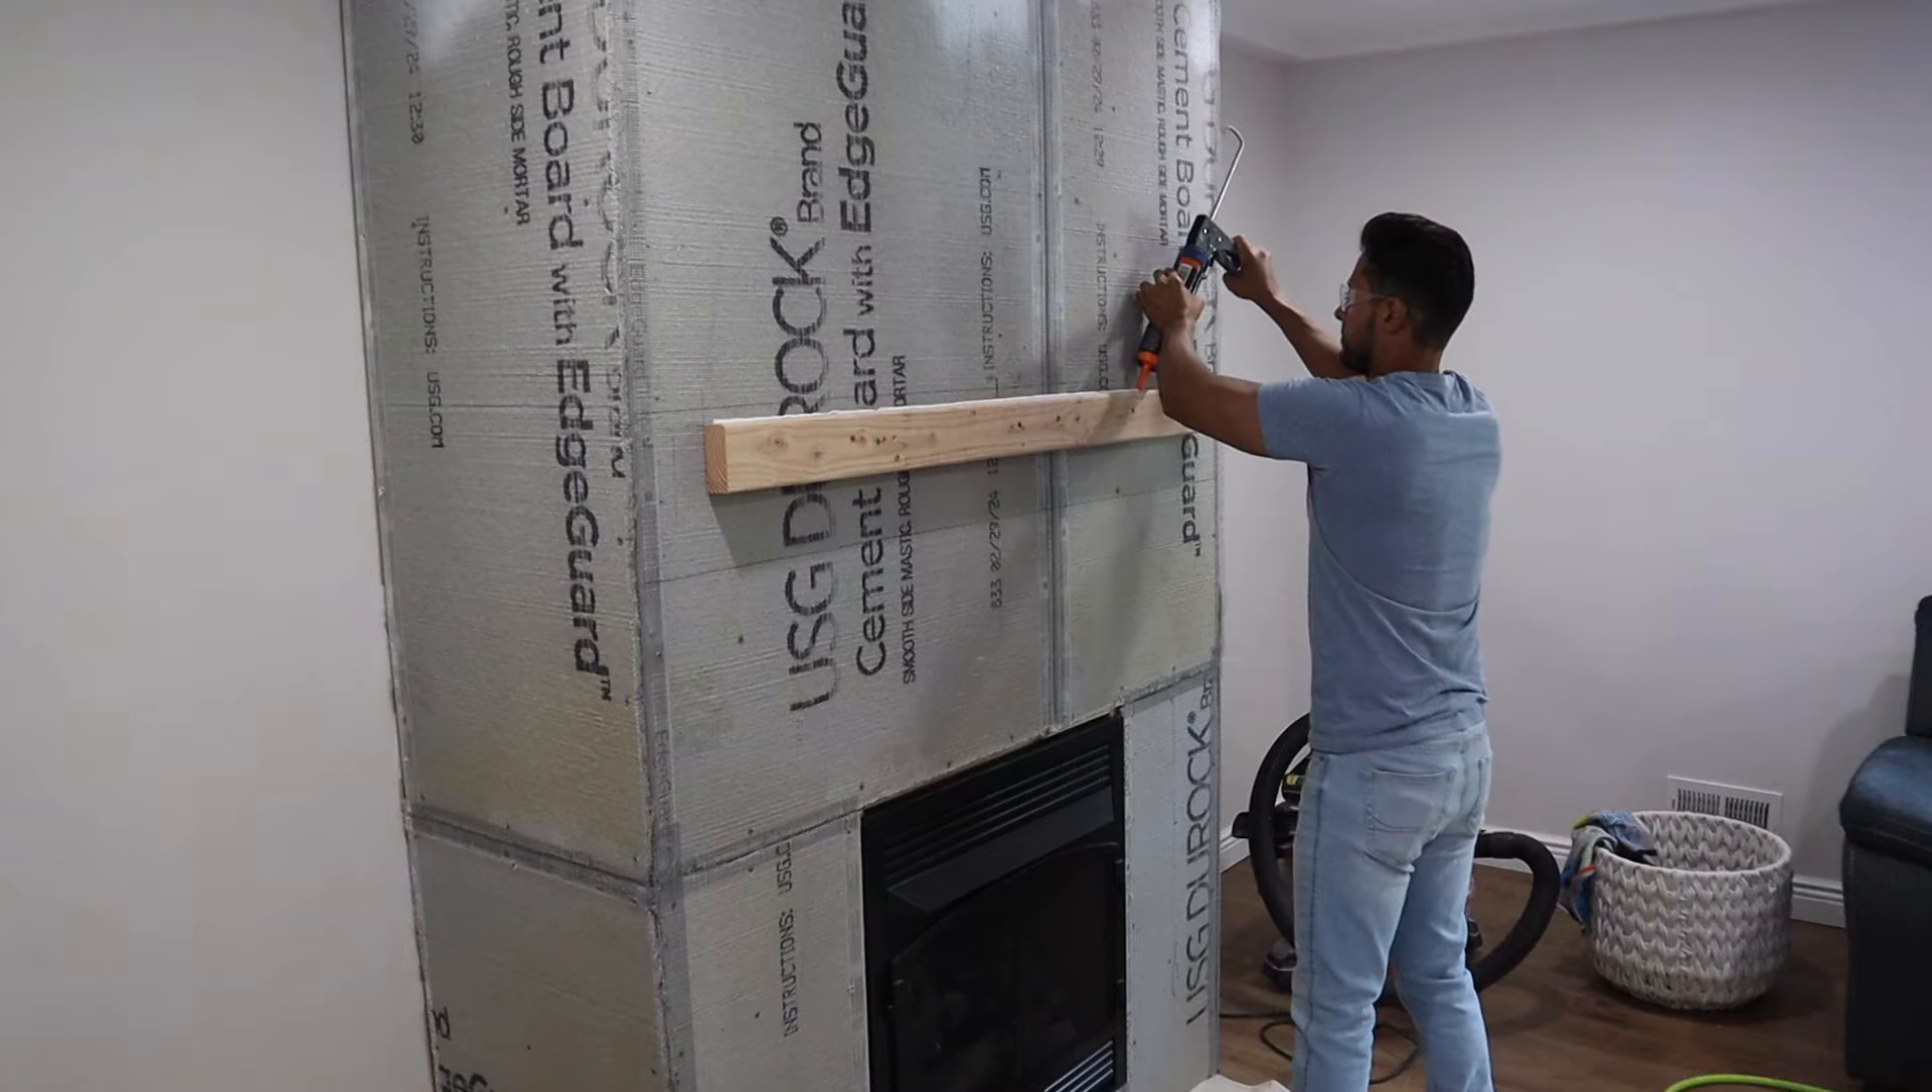Okay, so I had the cleat installed on the fireplace already and I framed this out and installed the cement board in the fireplace at least two and a half to three months ago.